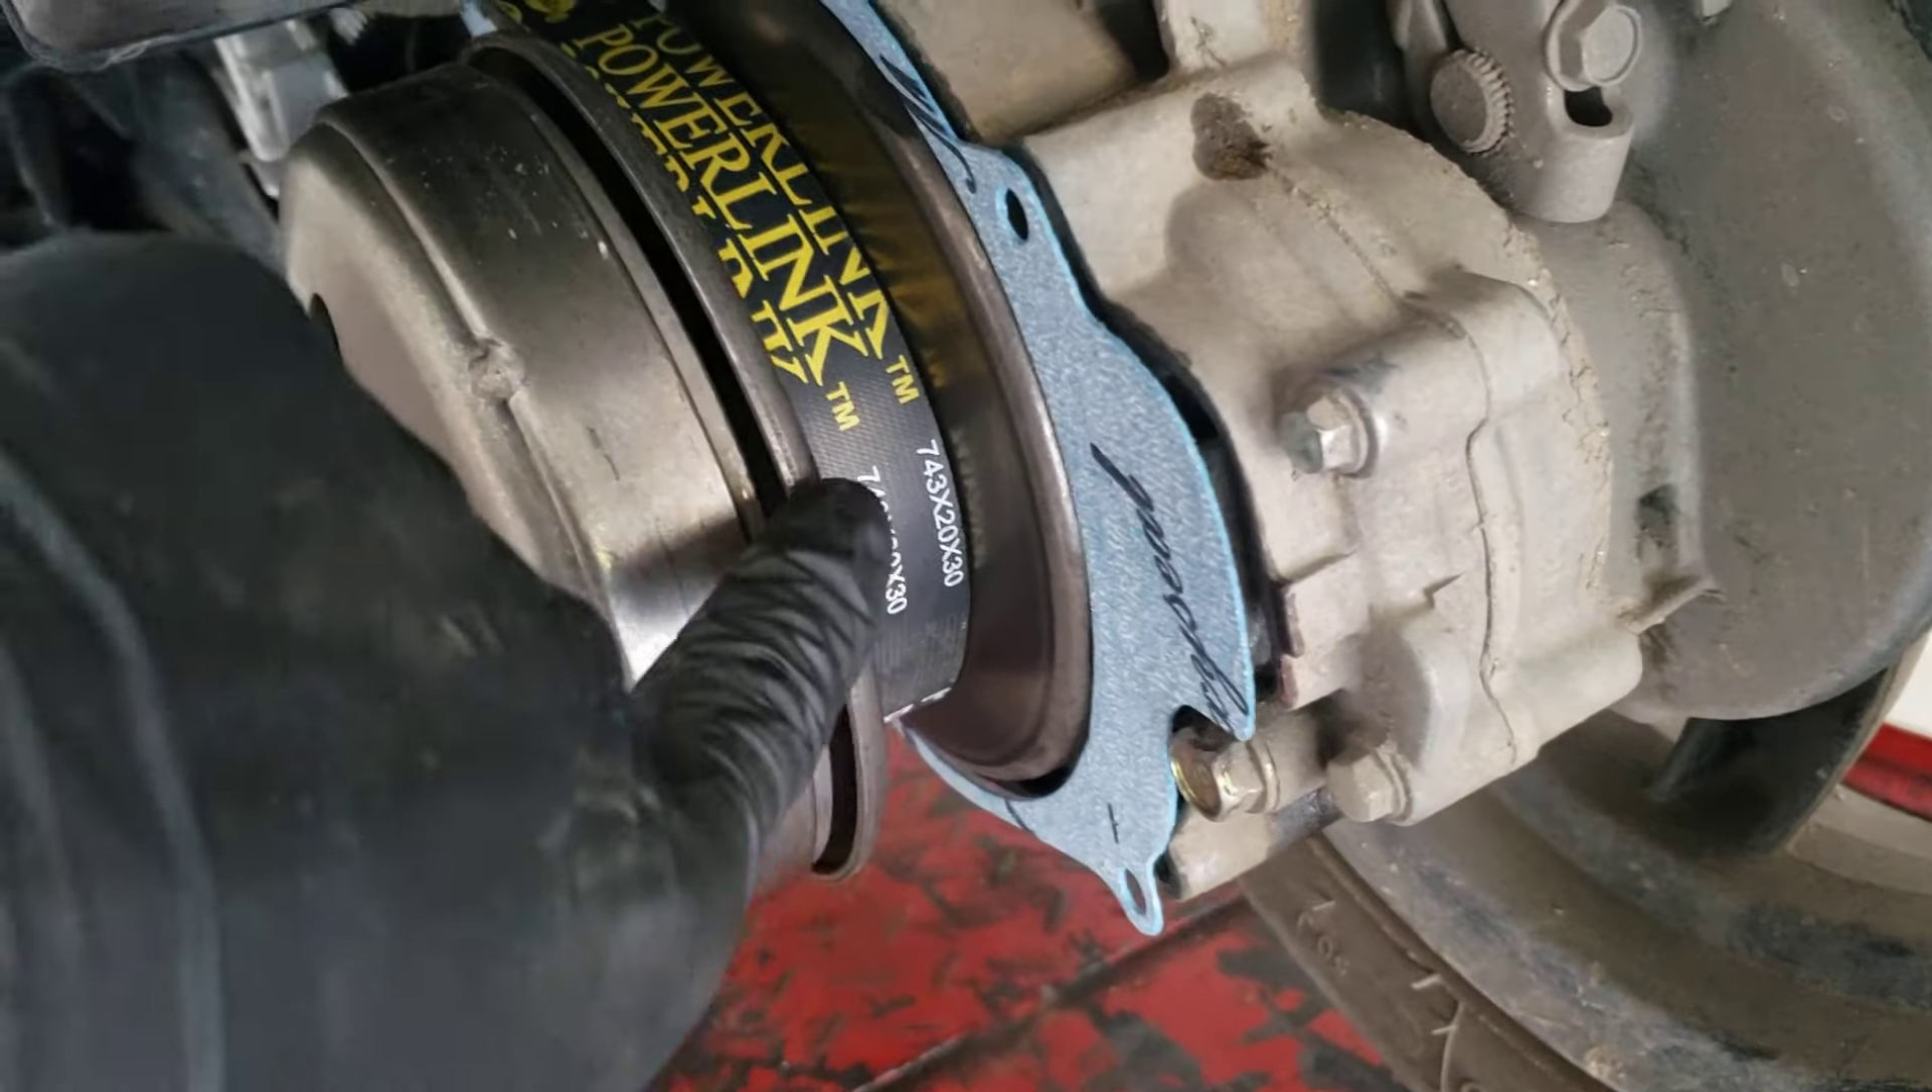Bueno aqui ya puse la correa de la scooter.